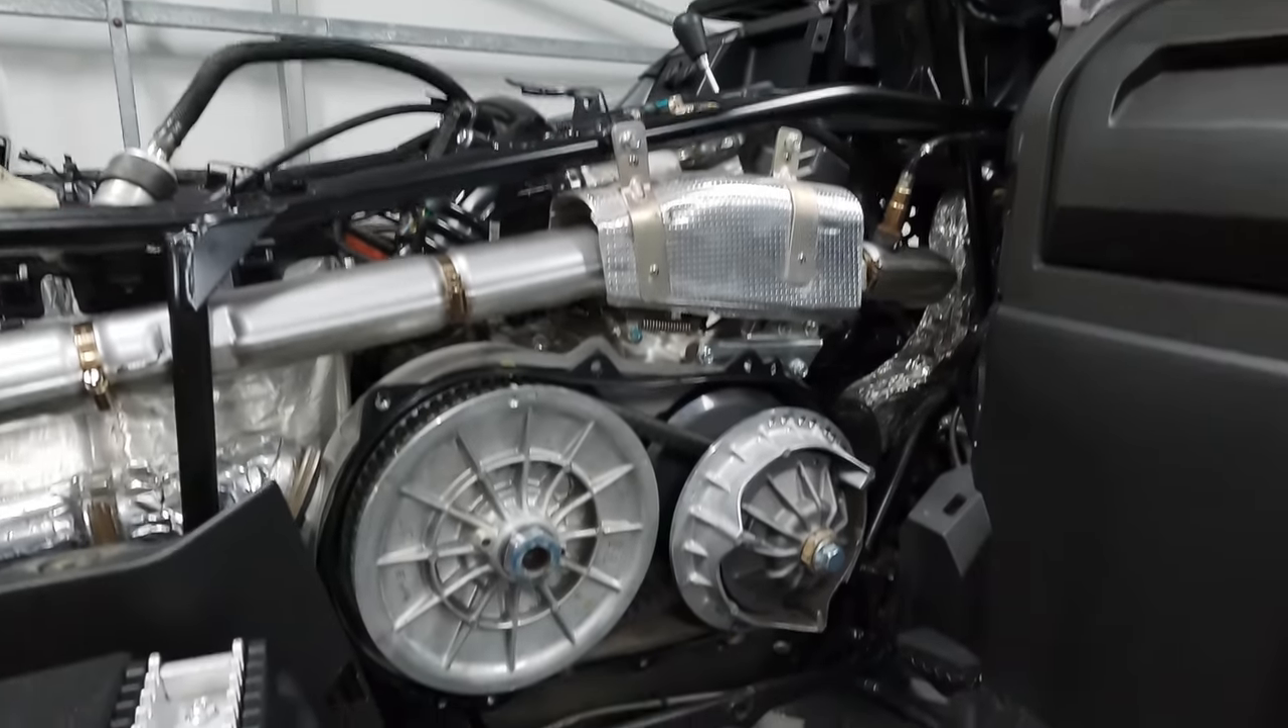Fuel tank is now off. I've taken off the side casing and you can see the clutch assembly.